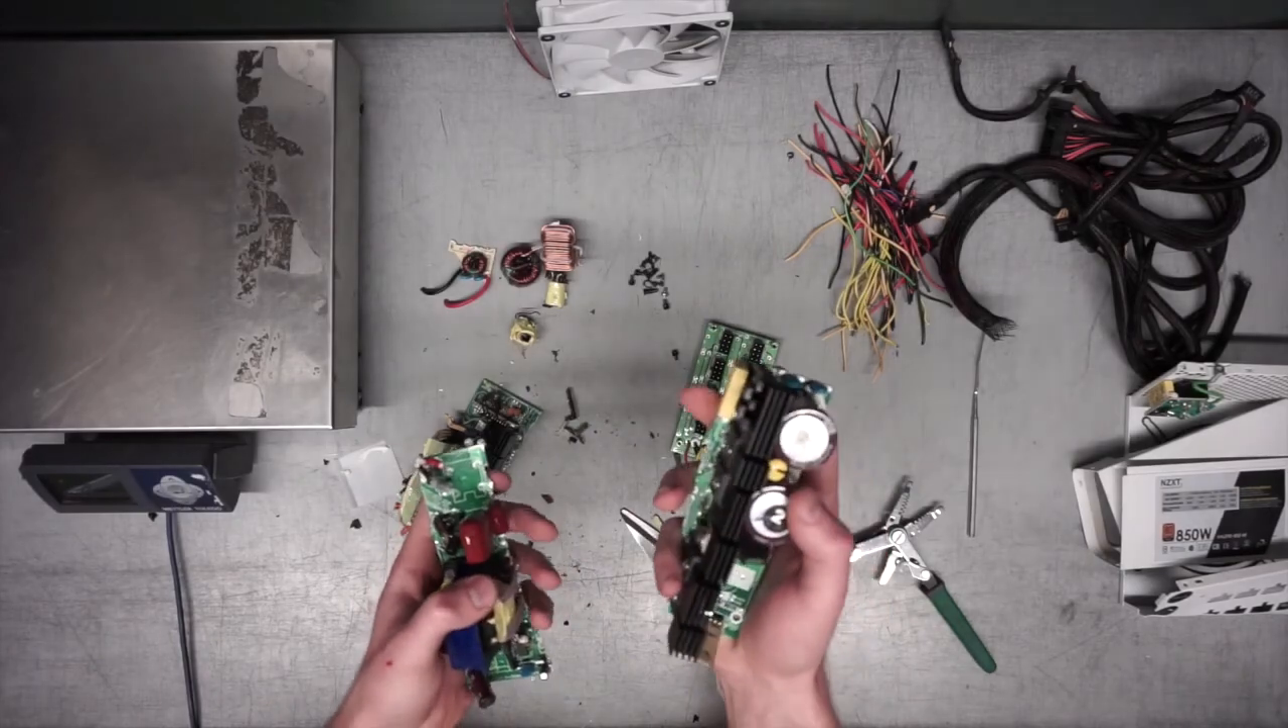All right, so we ended up breaking the board apart.